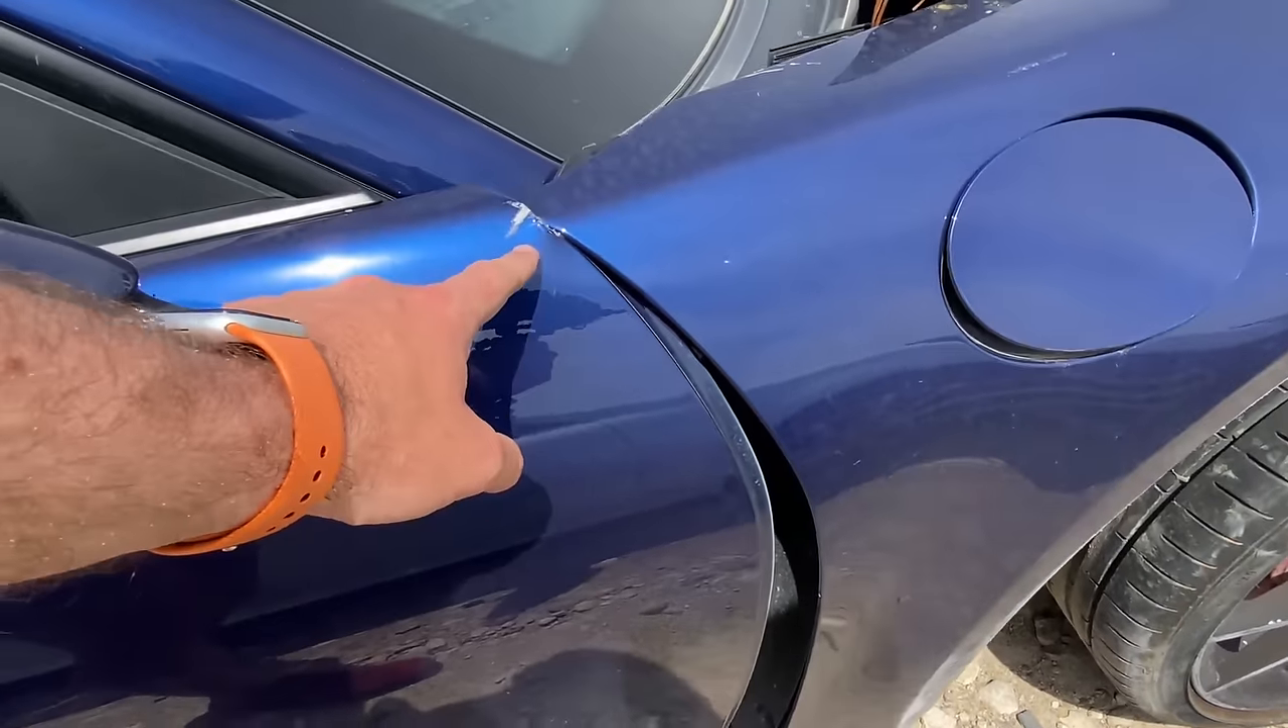You can tell the whole front end is bent up based on the fact that the panel gap on the bottom of the fender is about two inches. And up here, it is, I don't know, negative half an inch.